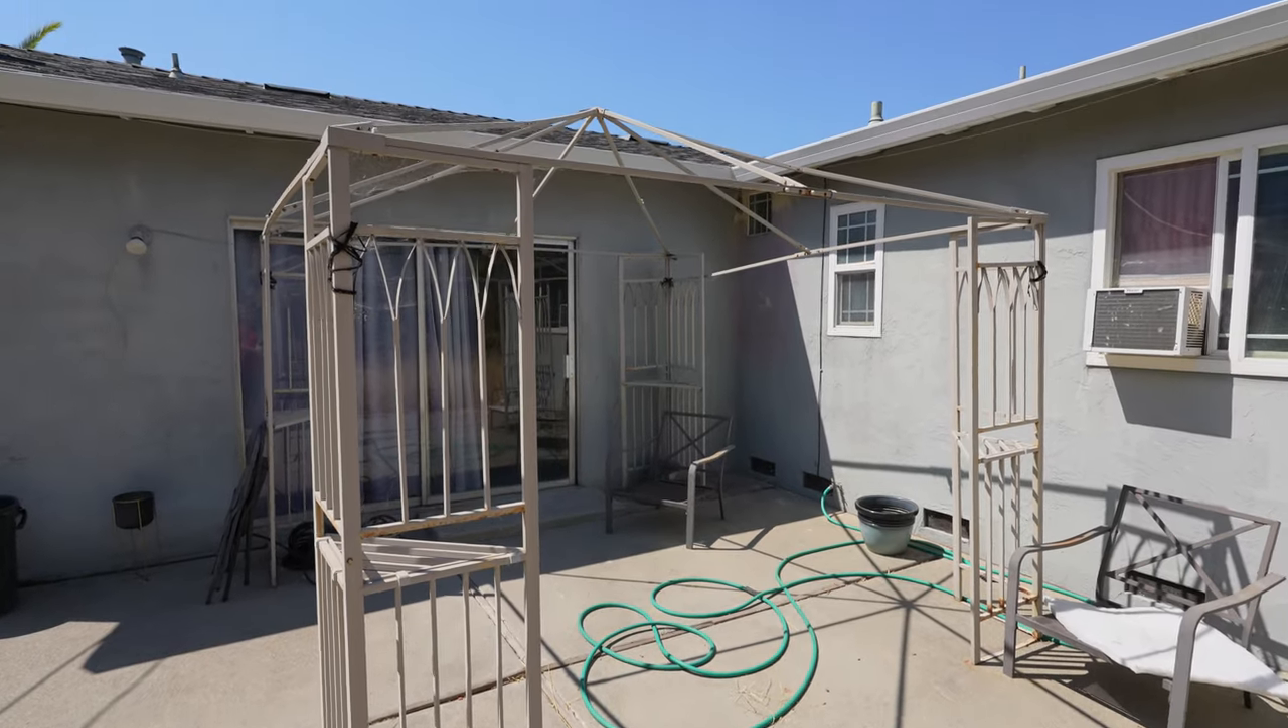There's the metal pergola that's missing a cover.